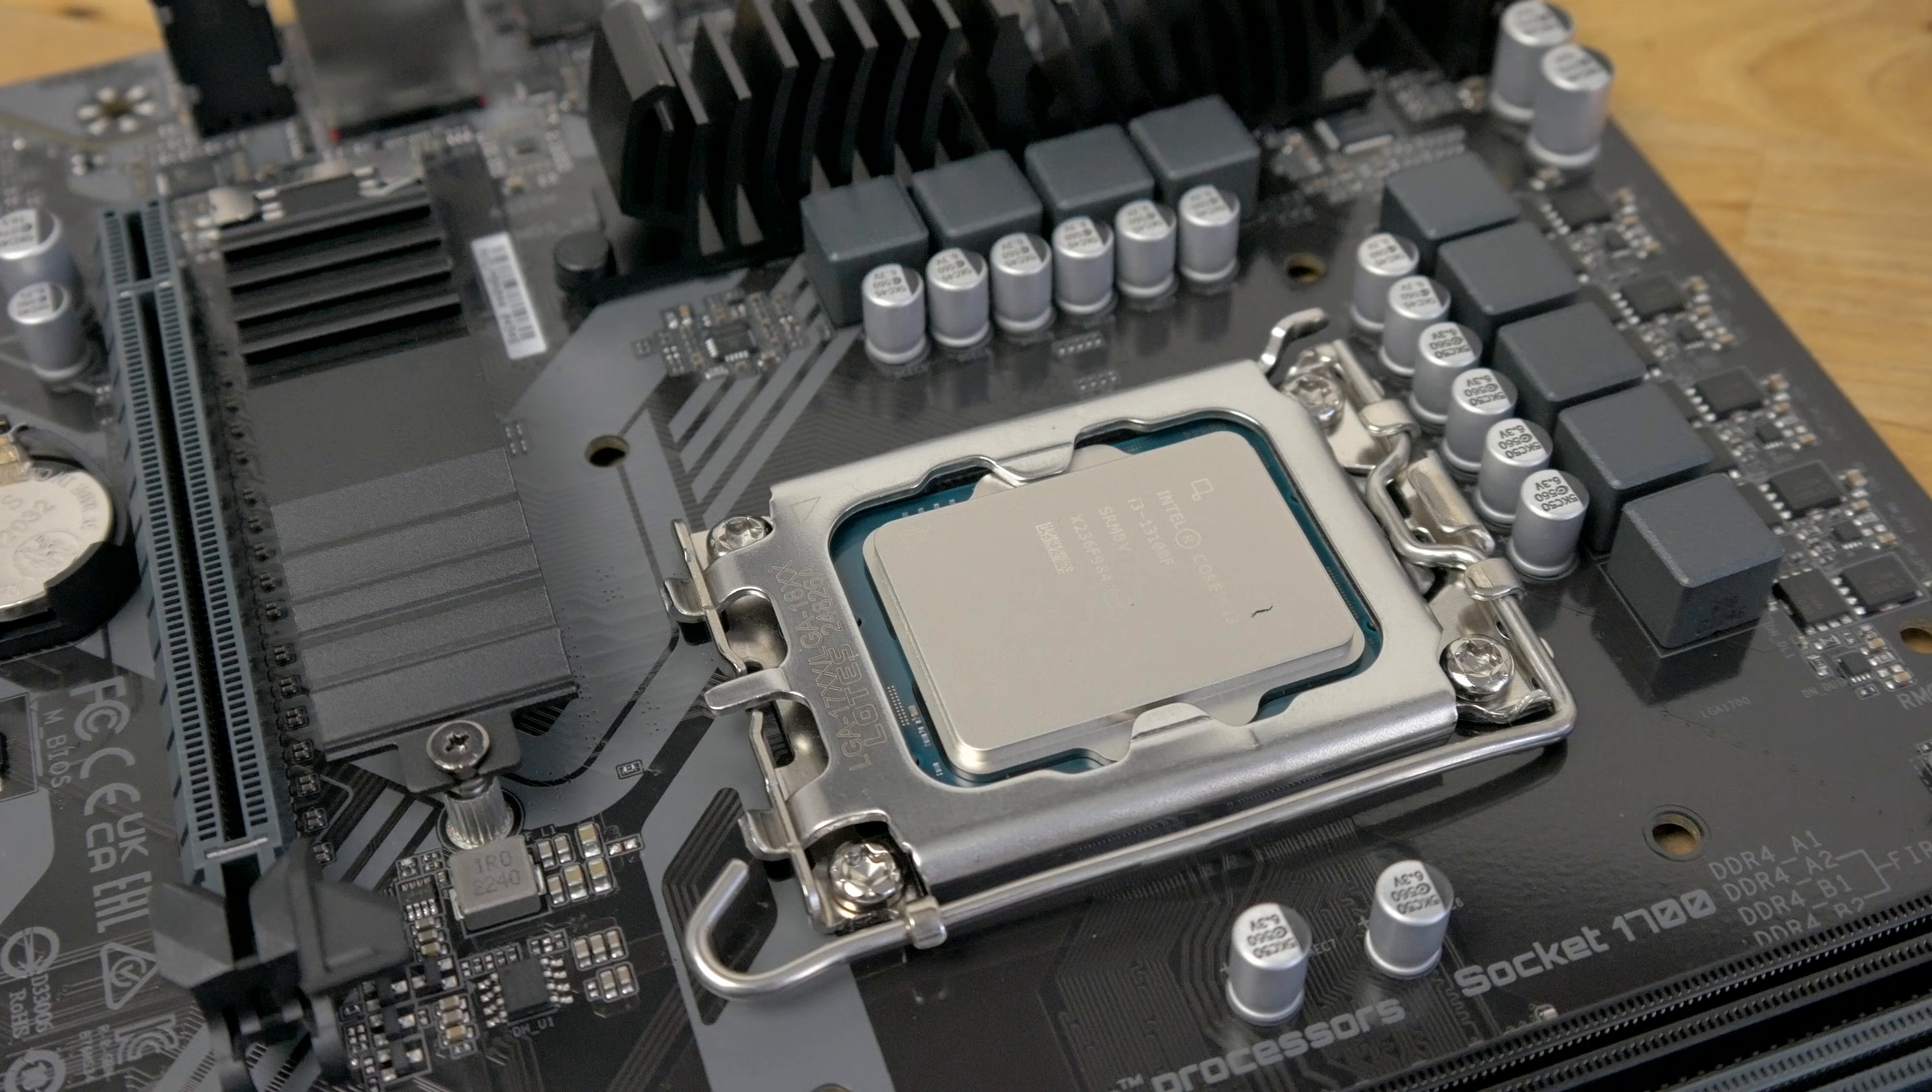And that's it, the CPU has been installed and you're ready to install your cooler.